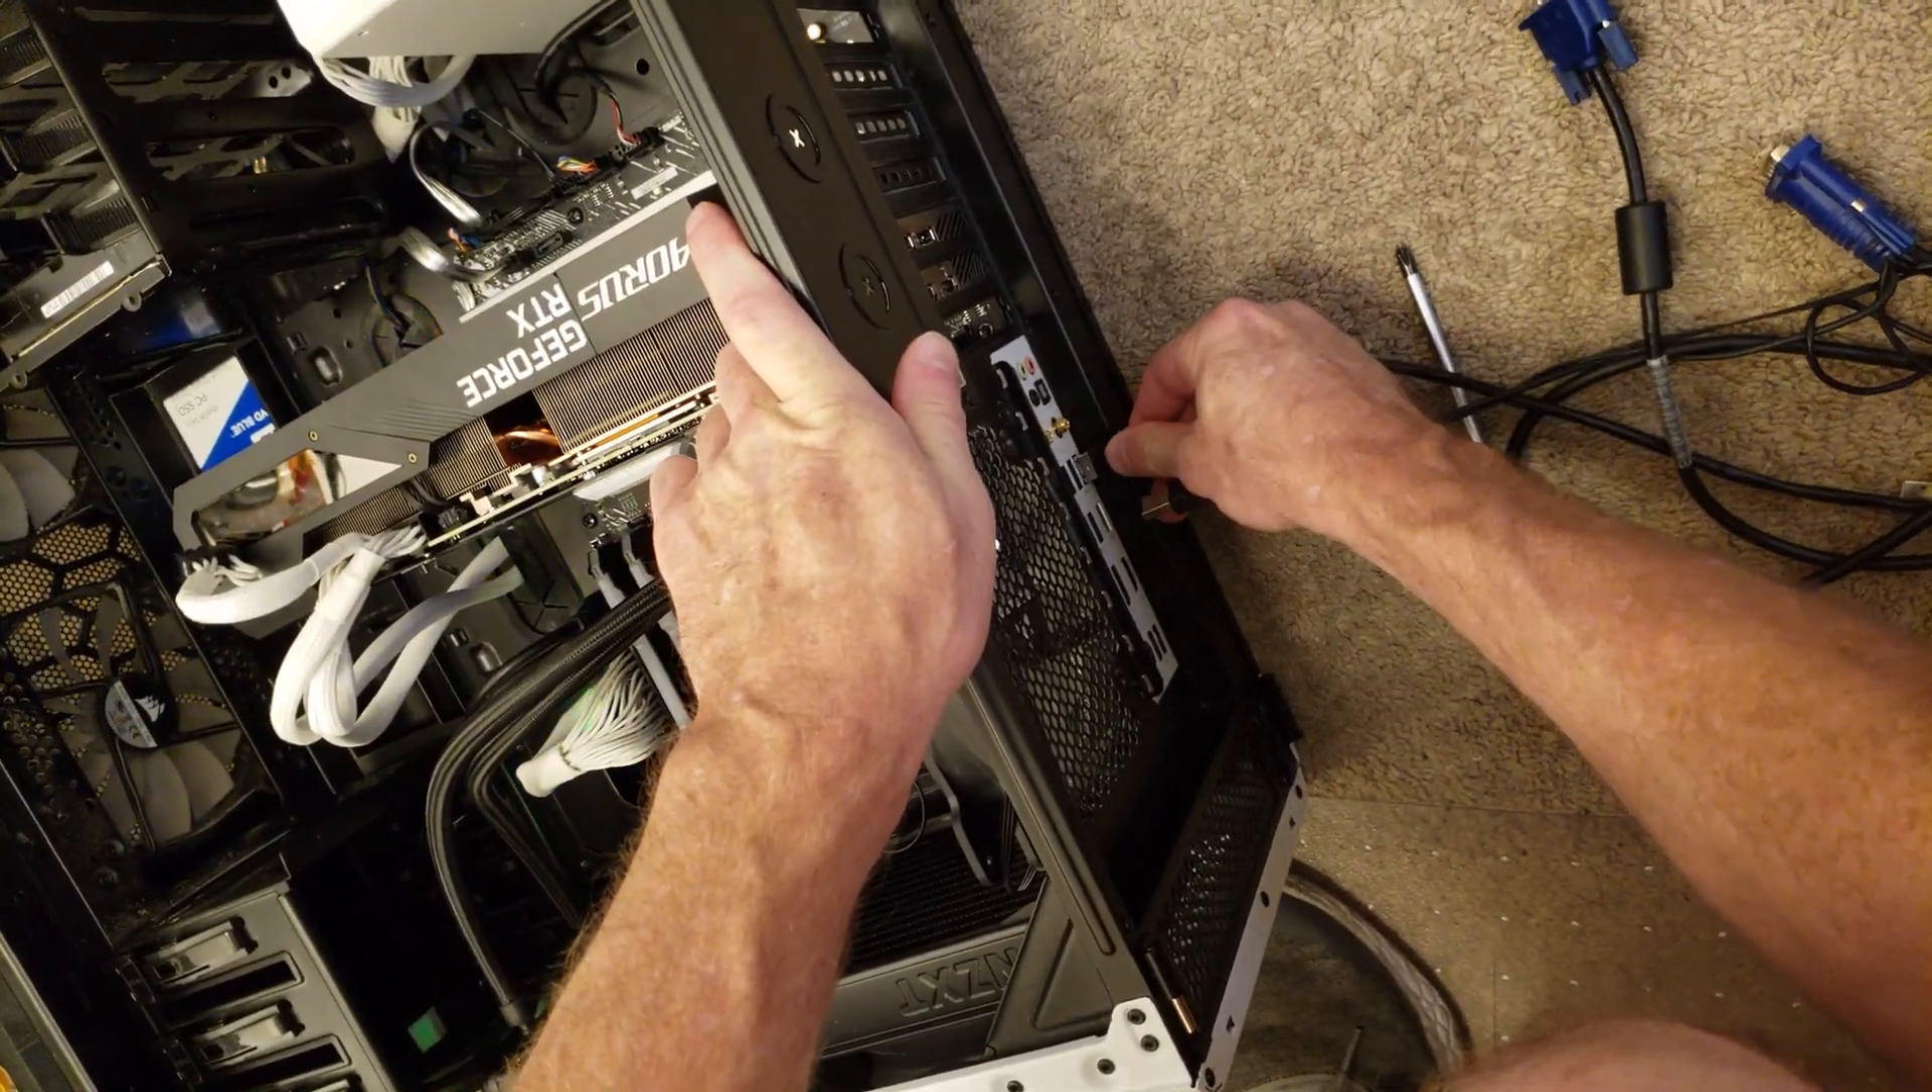Okay so graphics cards installed just need to hook up the computer.